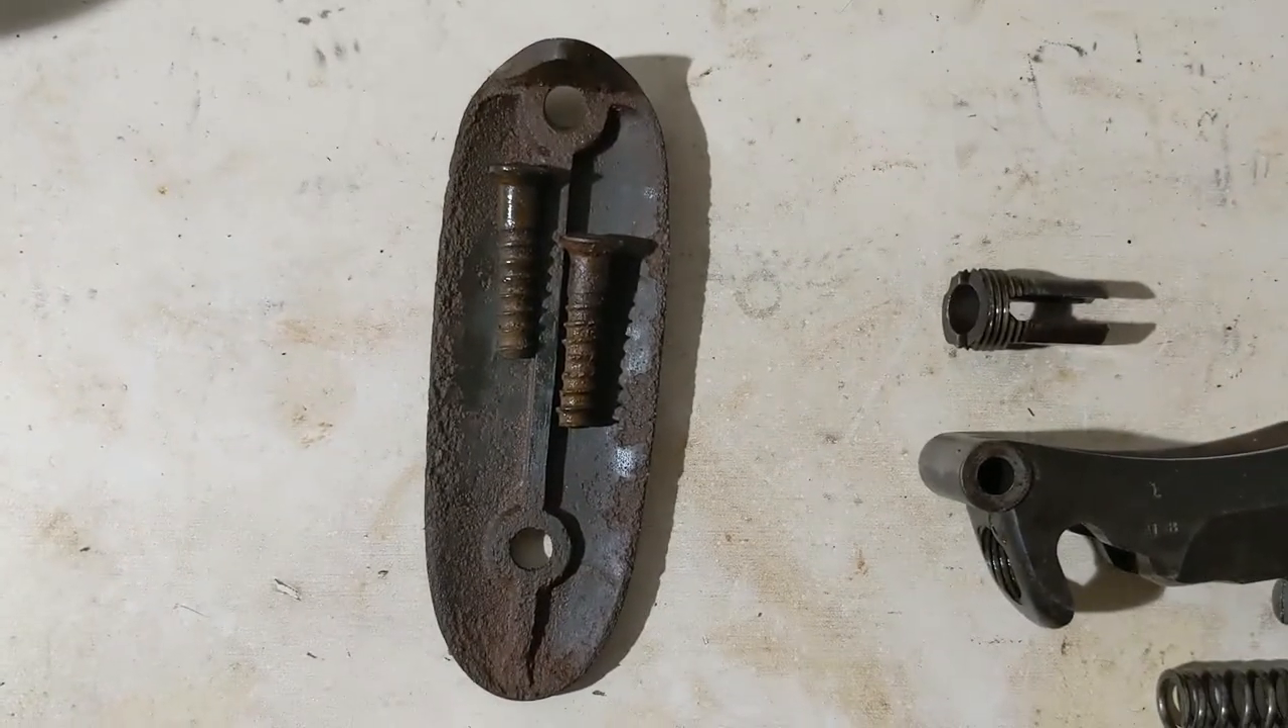I was able to get the butt plate screws out with an impact driver.